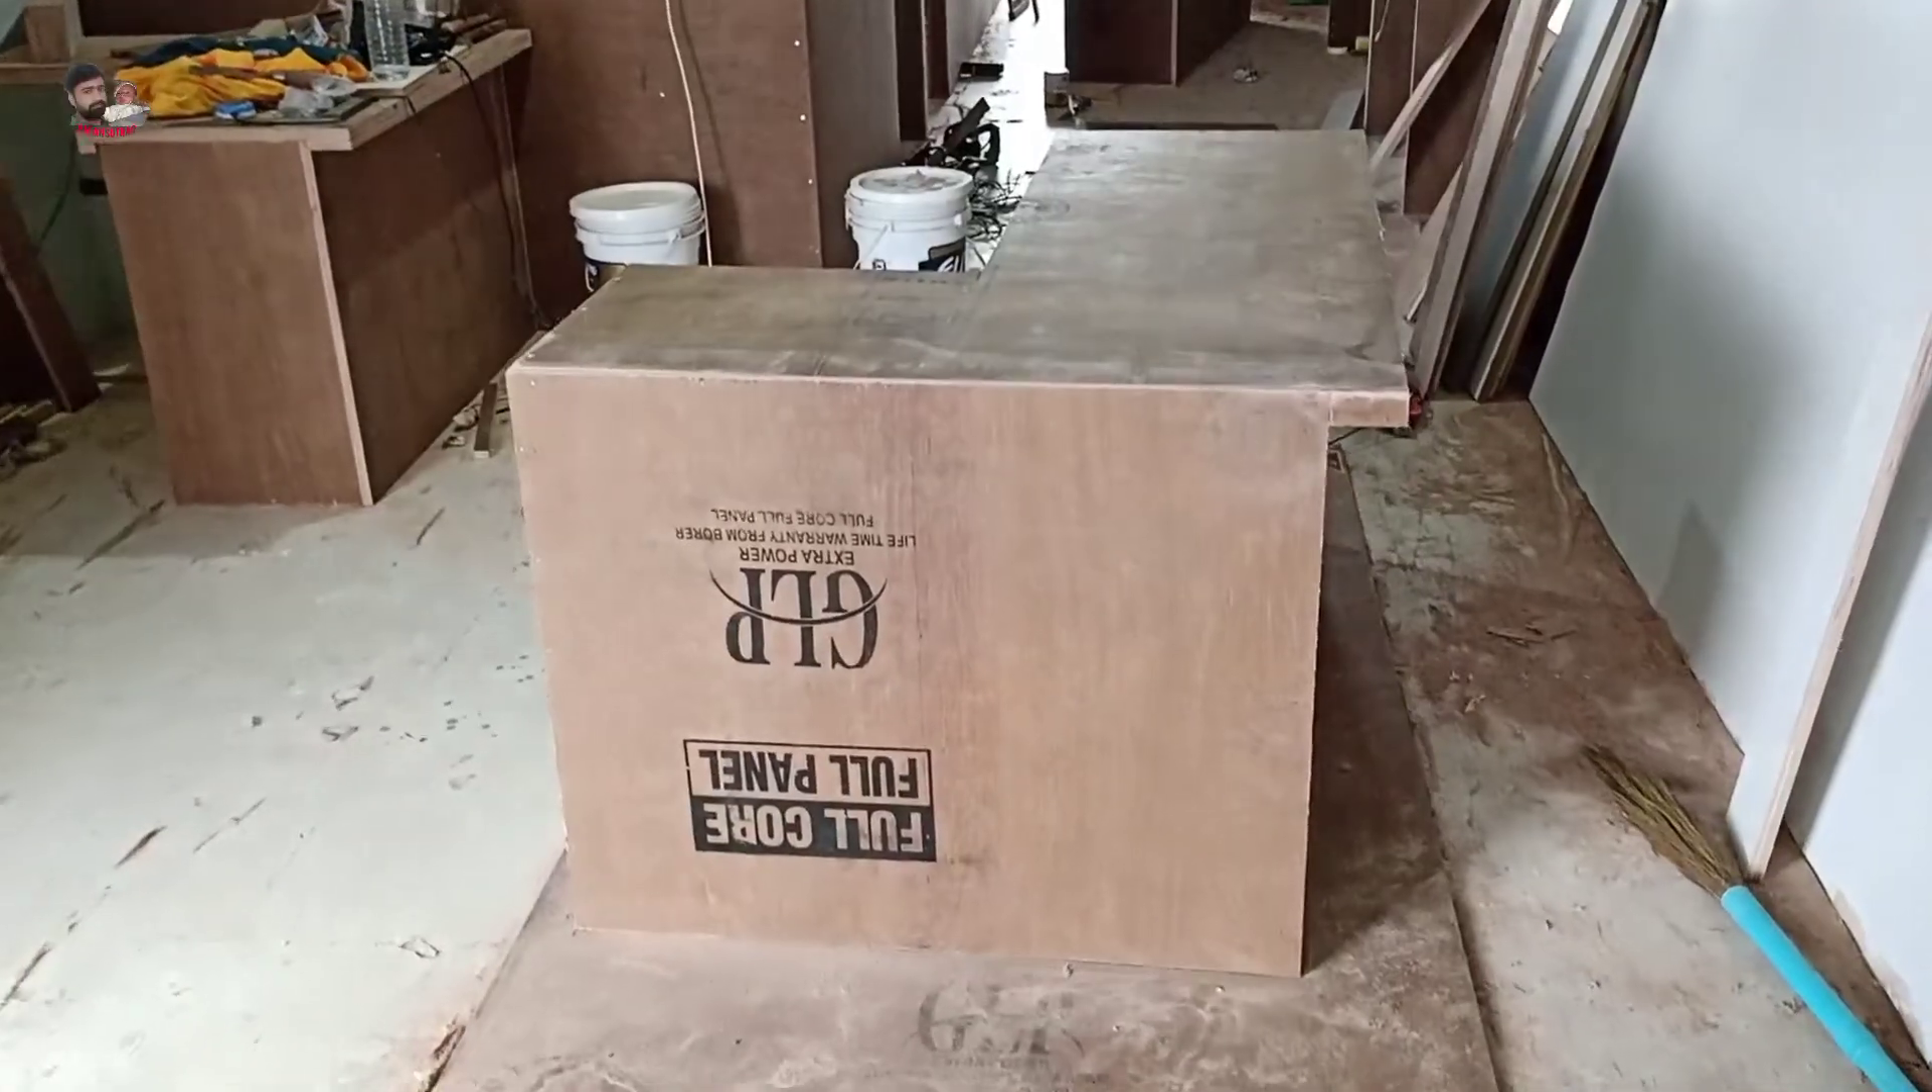तो दोस्तों यह हमारी प्लाई यहां पर लग चुकी है।